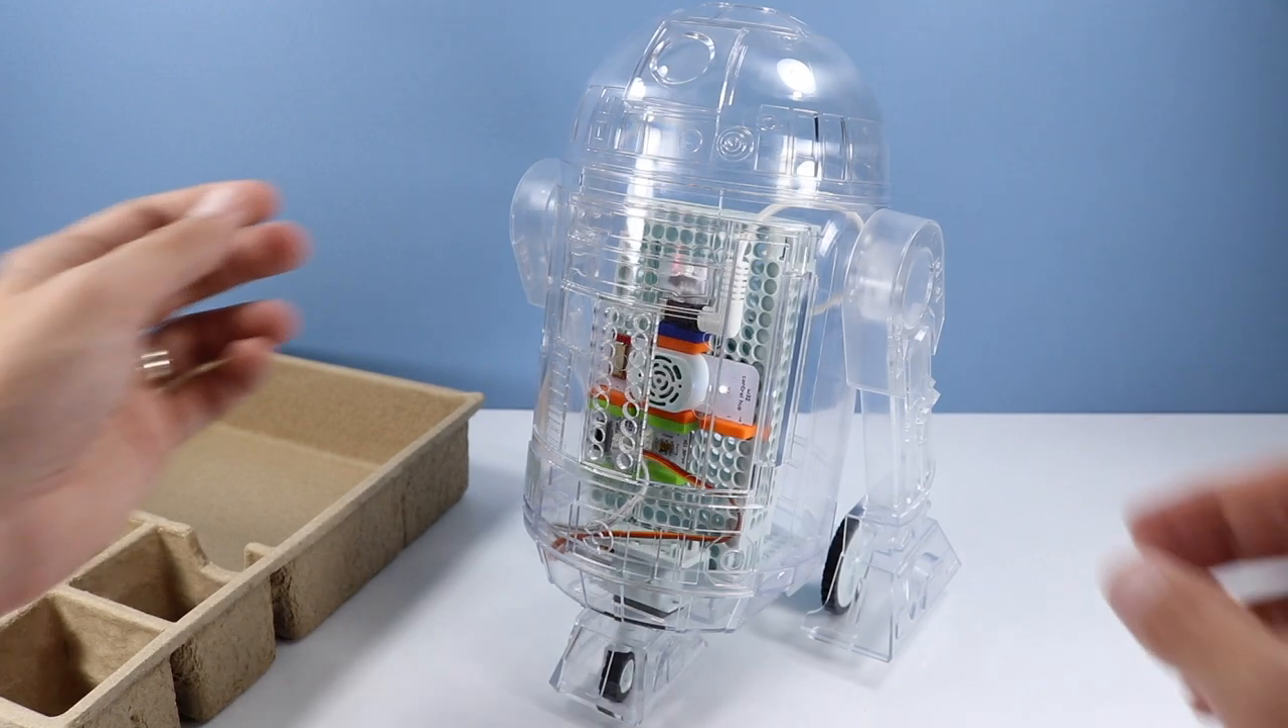And looks like we've constructed the main body of r2d2 here or any droid that you'd like to call it.